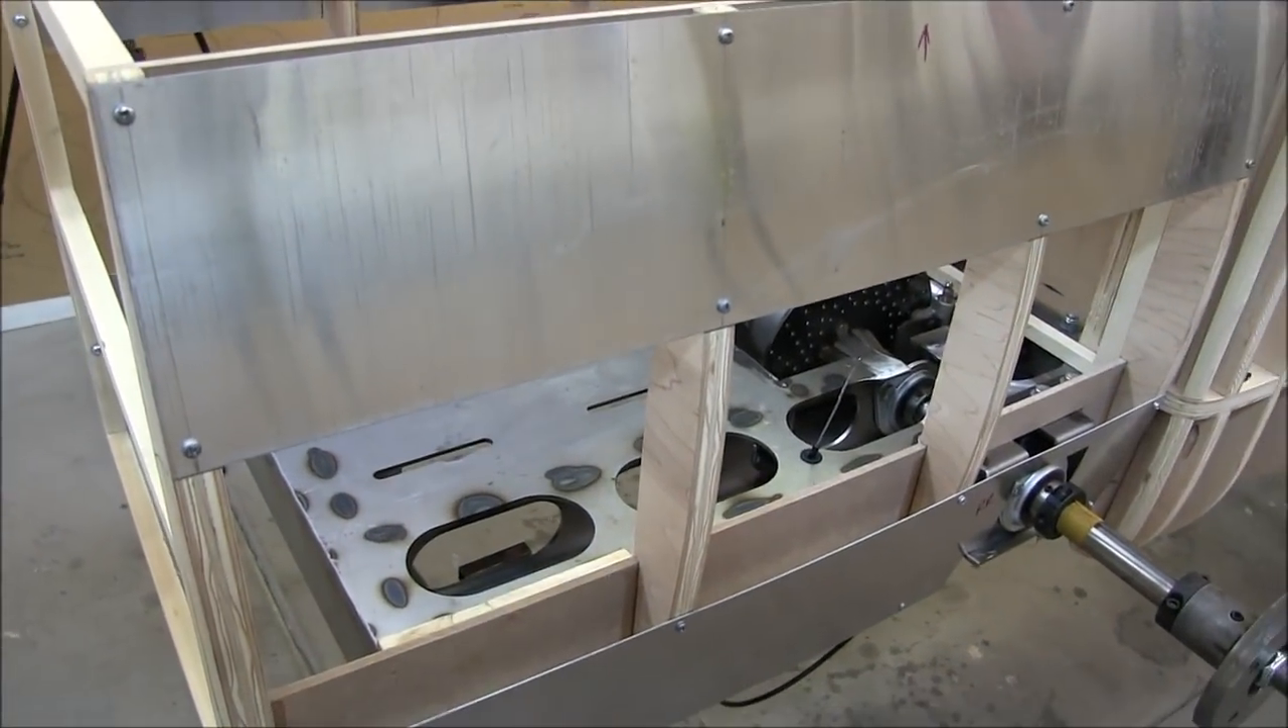I've attached the top and bottom piece to the wood buck and that wood buck is going to come in handy because it will hold these pieces in place until I can rivet them together.